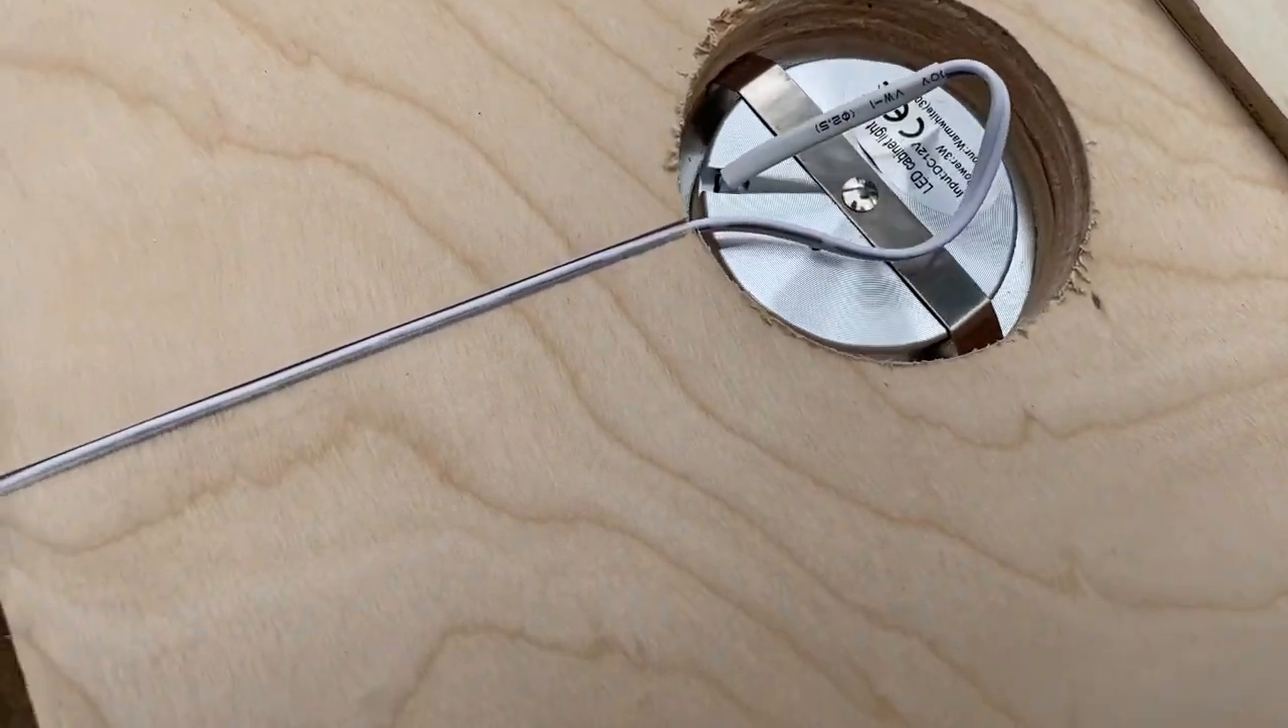All right so this is how it looks once the puck light is in there and i made just a single single groove for the wire to stick through the back.